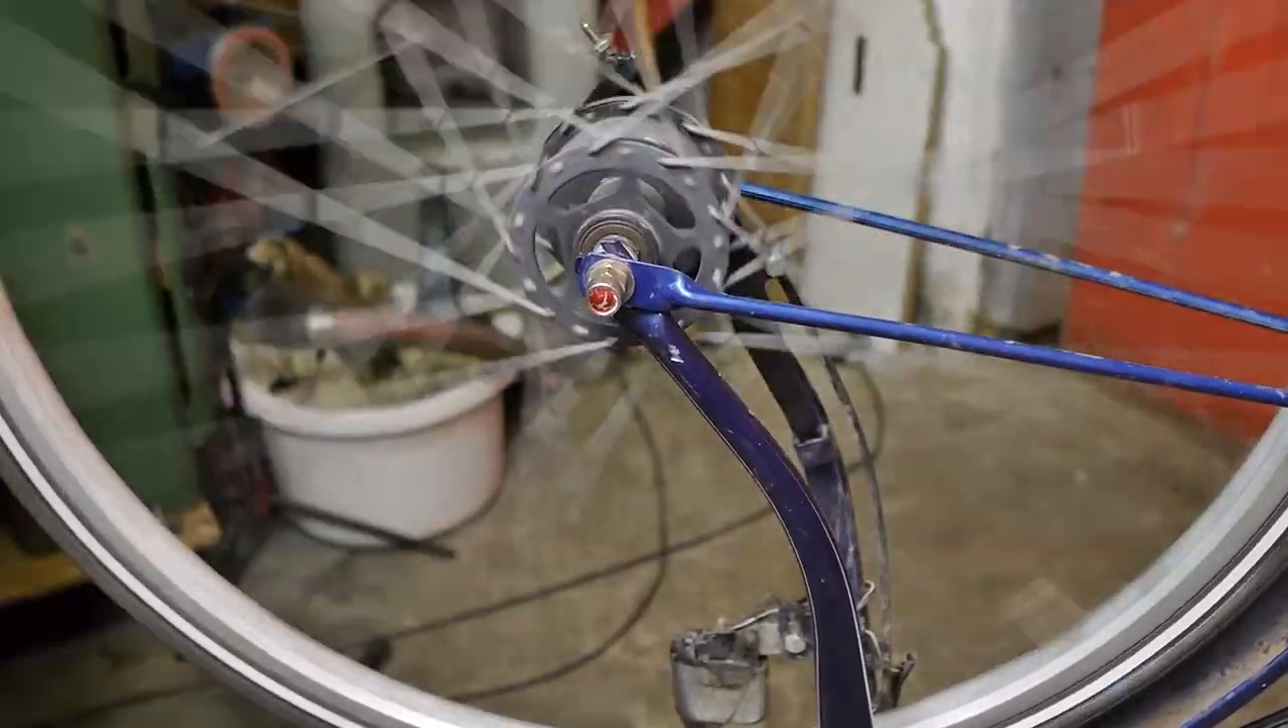And the wheel is back in the bicycle.